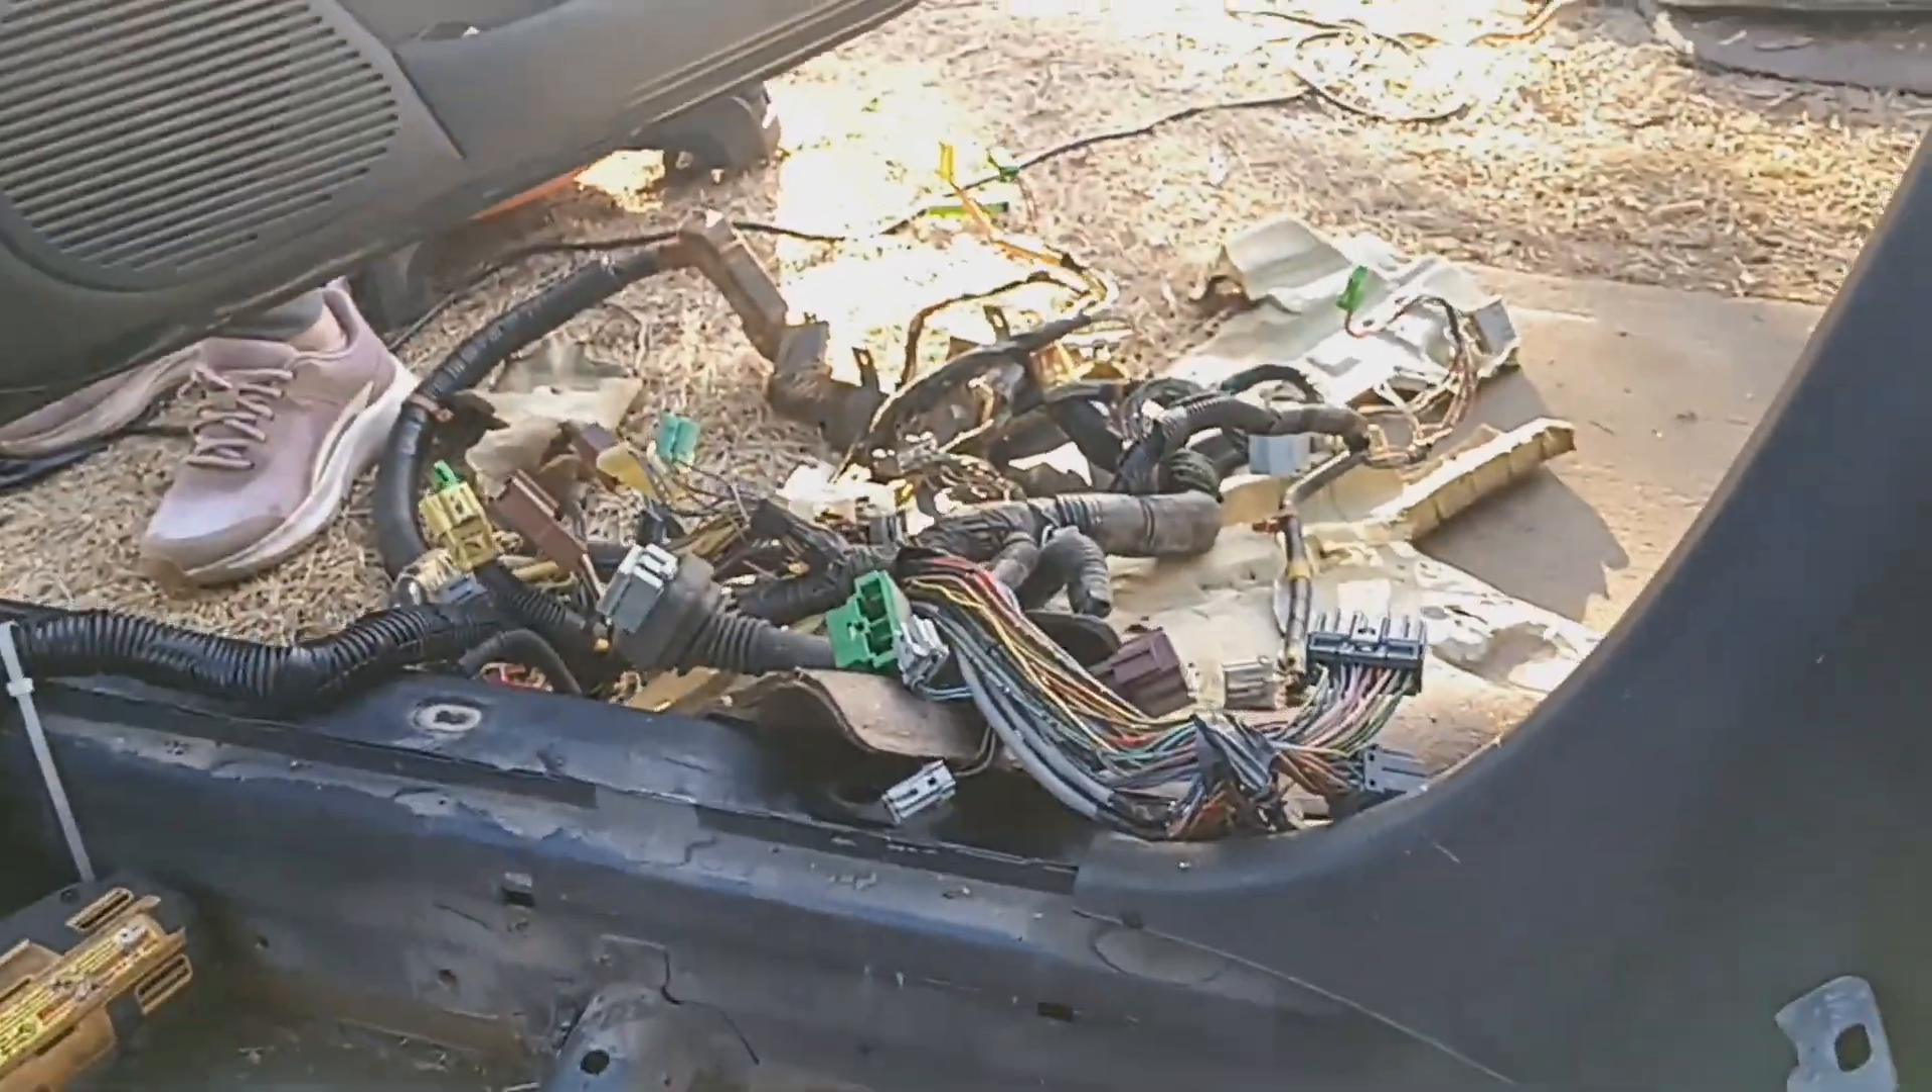I got all this done so far all the insulation out all the soaked harness out.